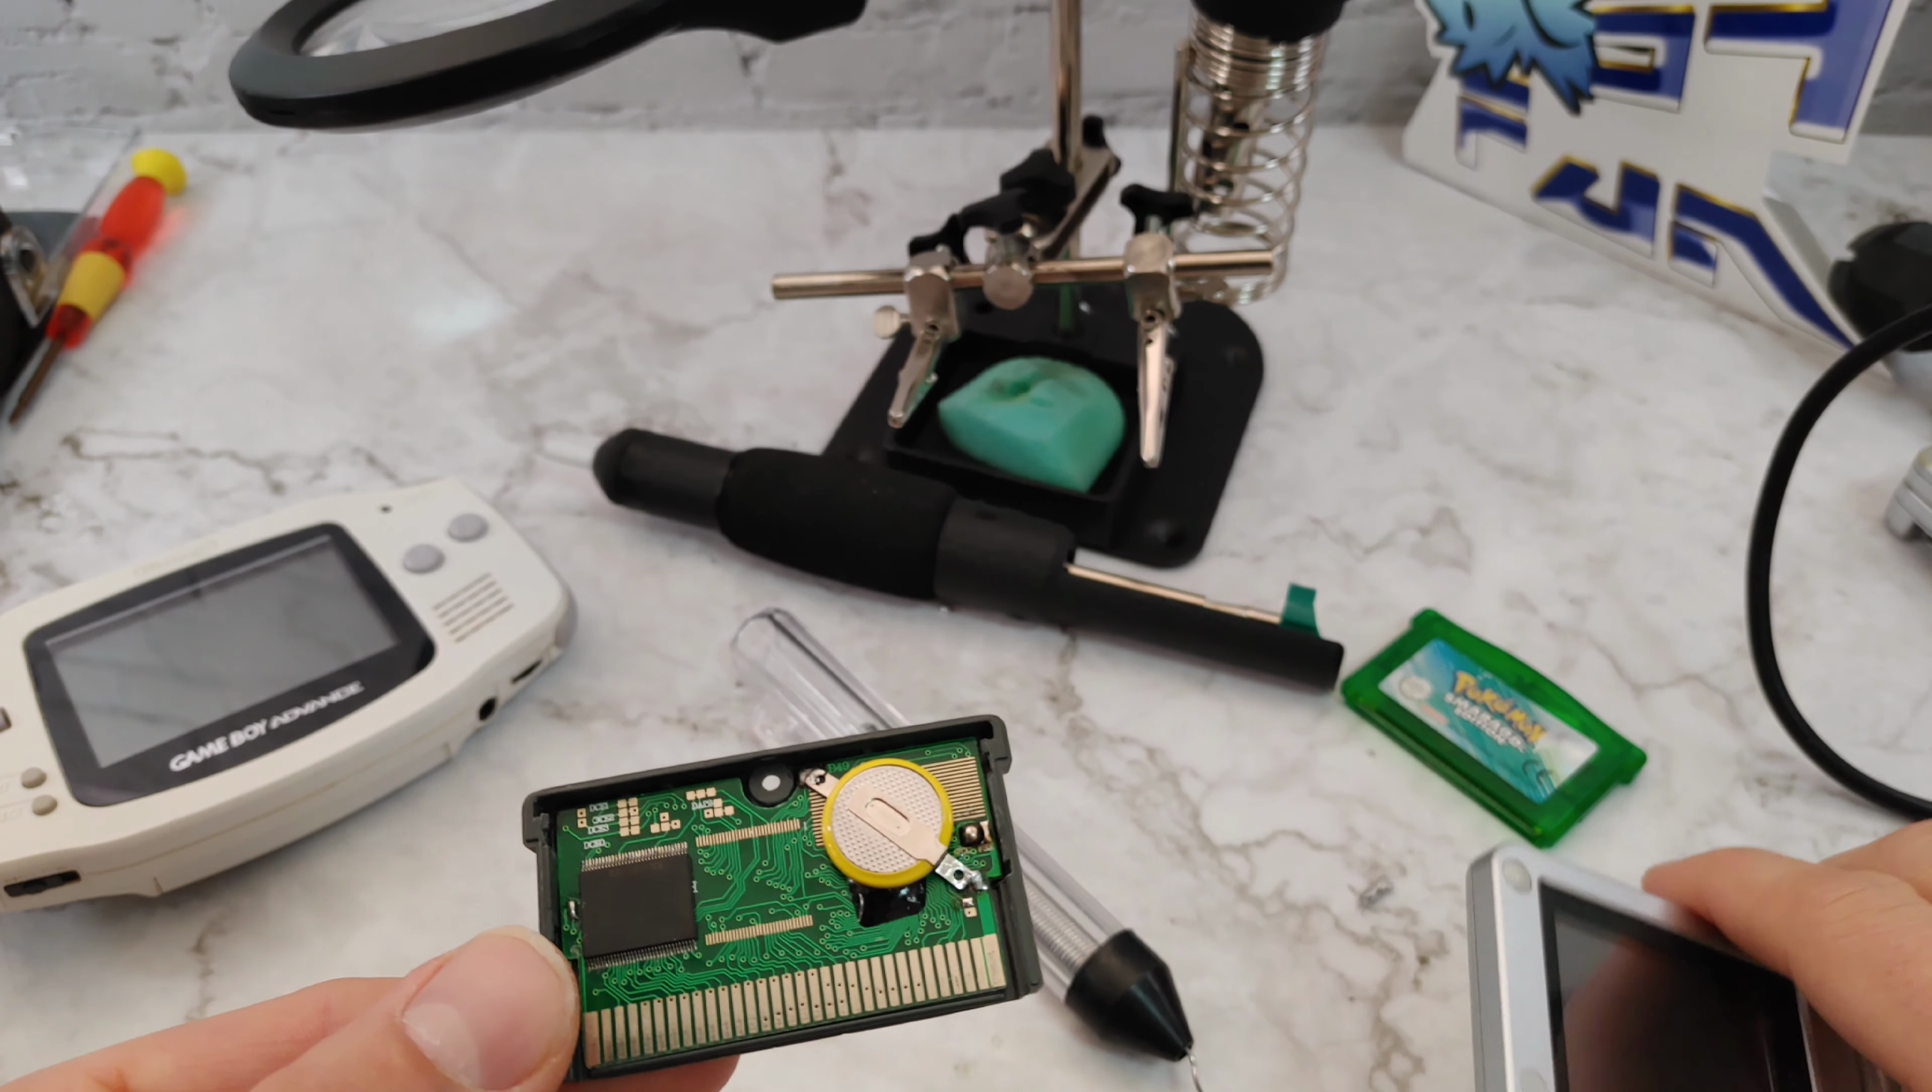Jetzt habe ich die Batterie da eingelötet und es funktioniert wieder.